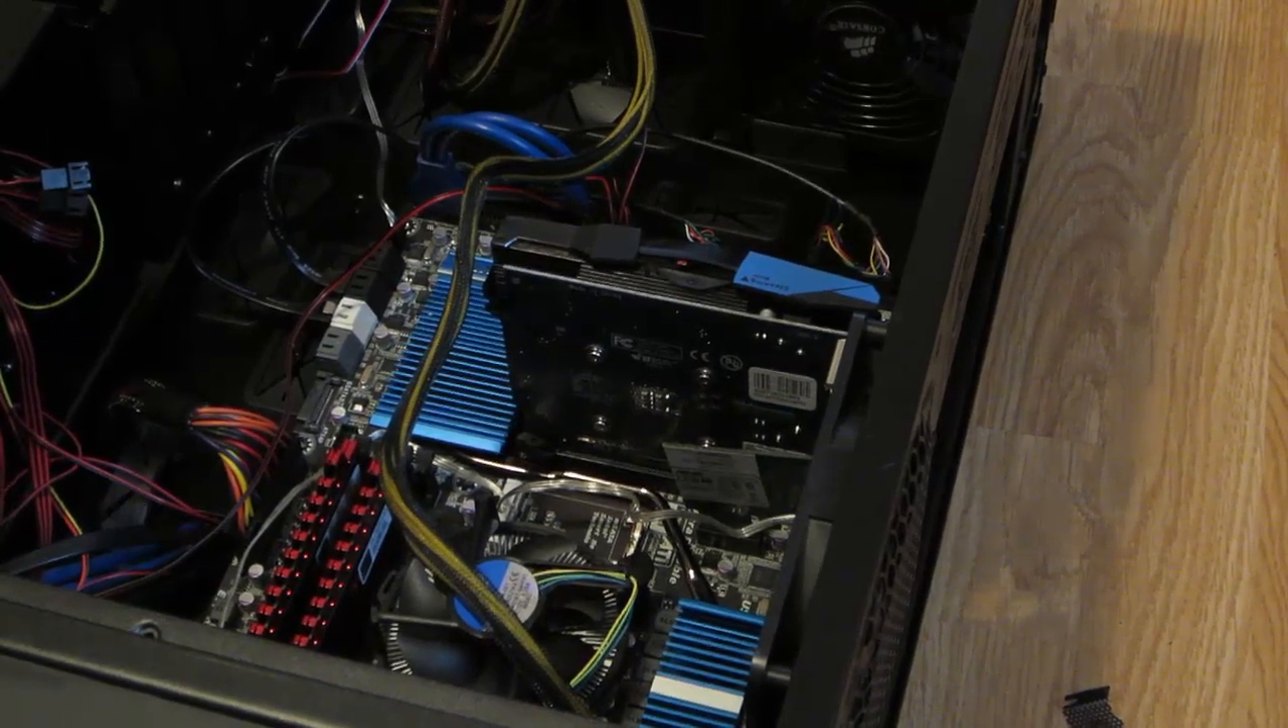Alright, the card is now mounted in, as you can see.